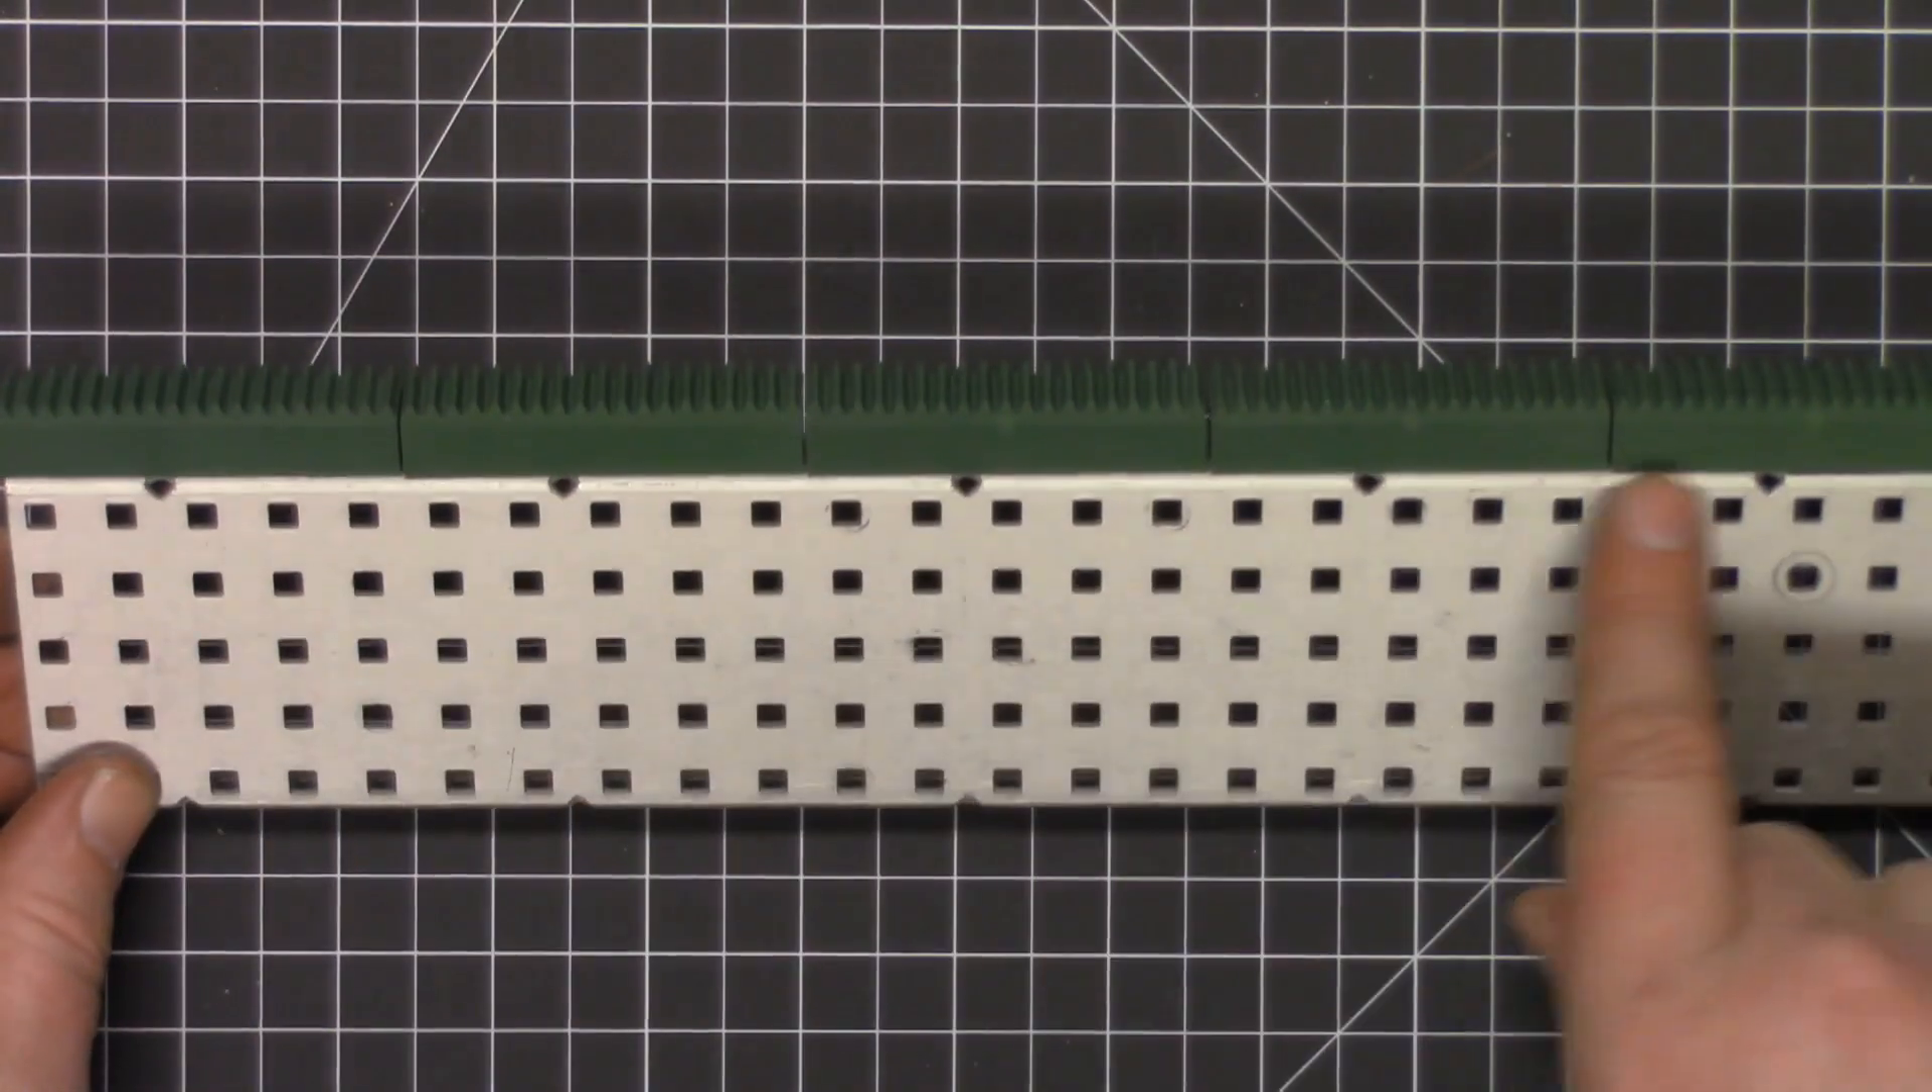So, we've mounted the rack gears all the way across this piece.